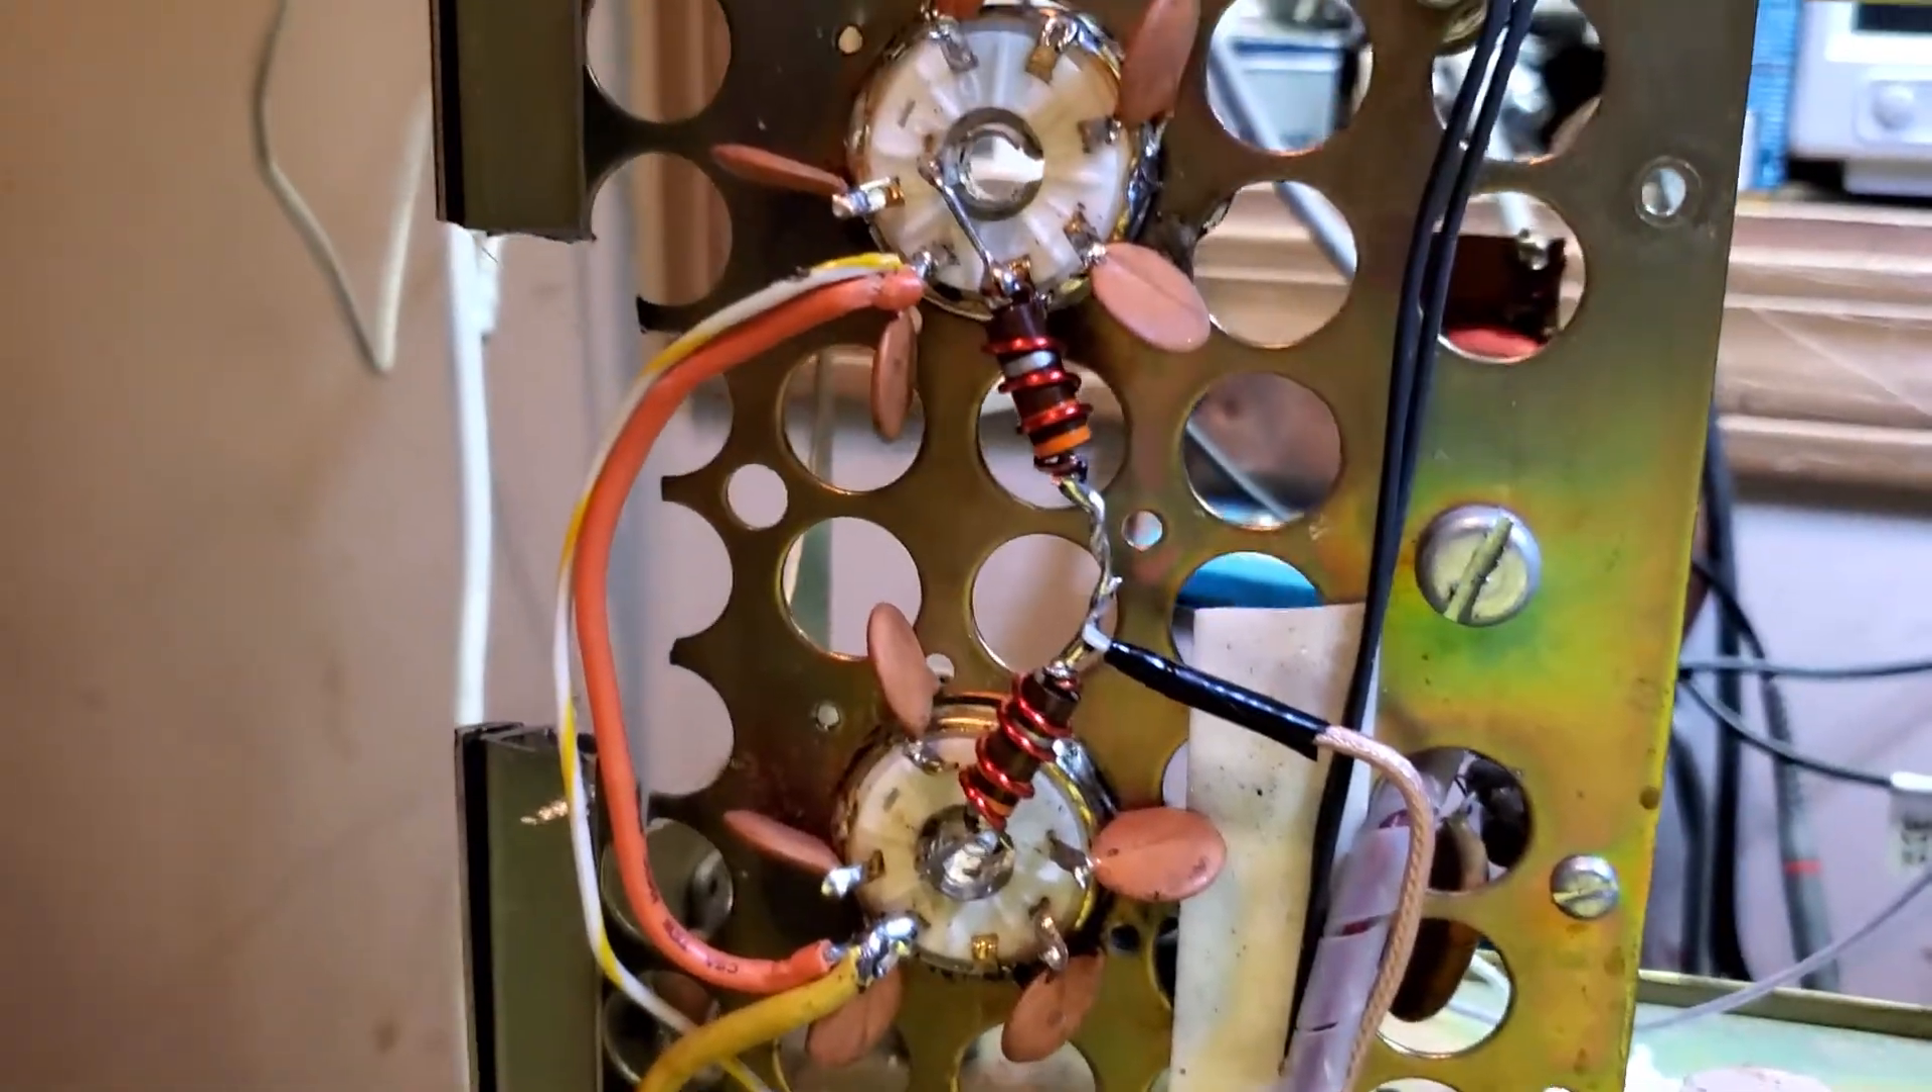Our sockets are in and wired. Our input parasitic chokes are in.